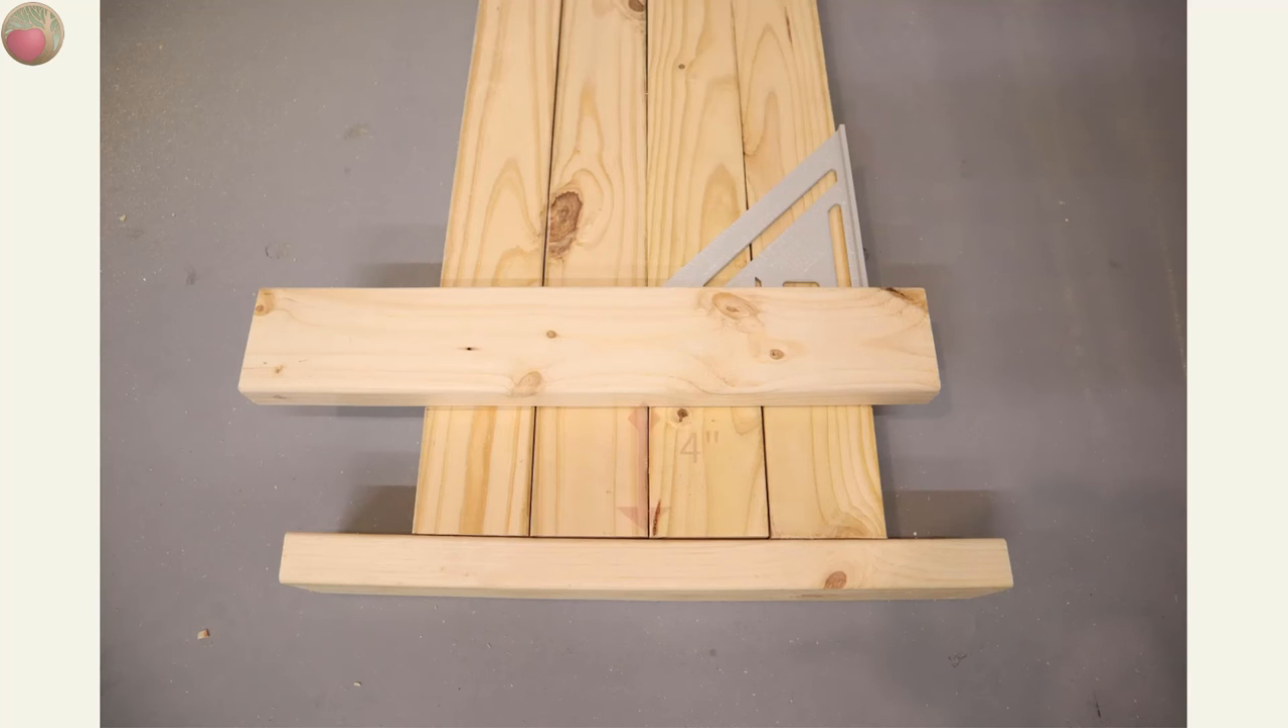Now, once I got all the top notches done, I lined up all four legs and used a 2x4 to ensure the ends were square and even.